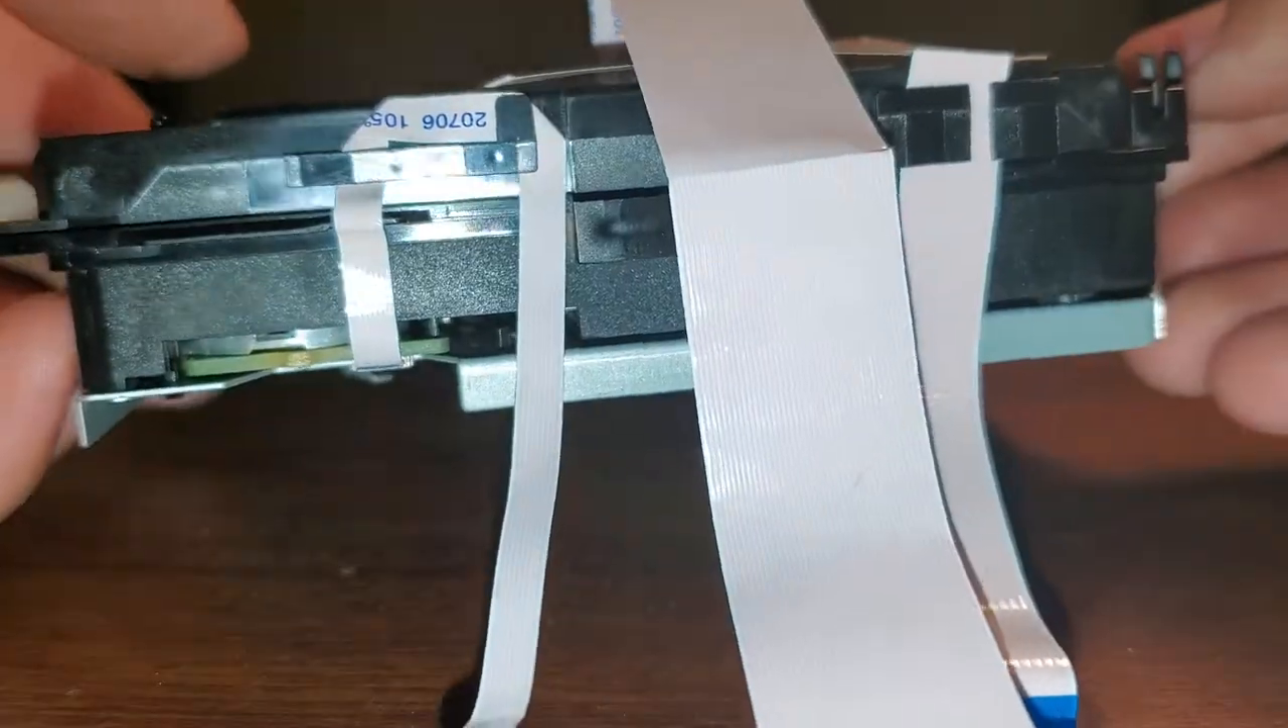So here we have the disk drive already extracted from our PS4.